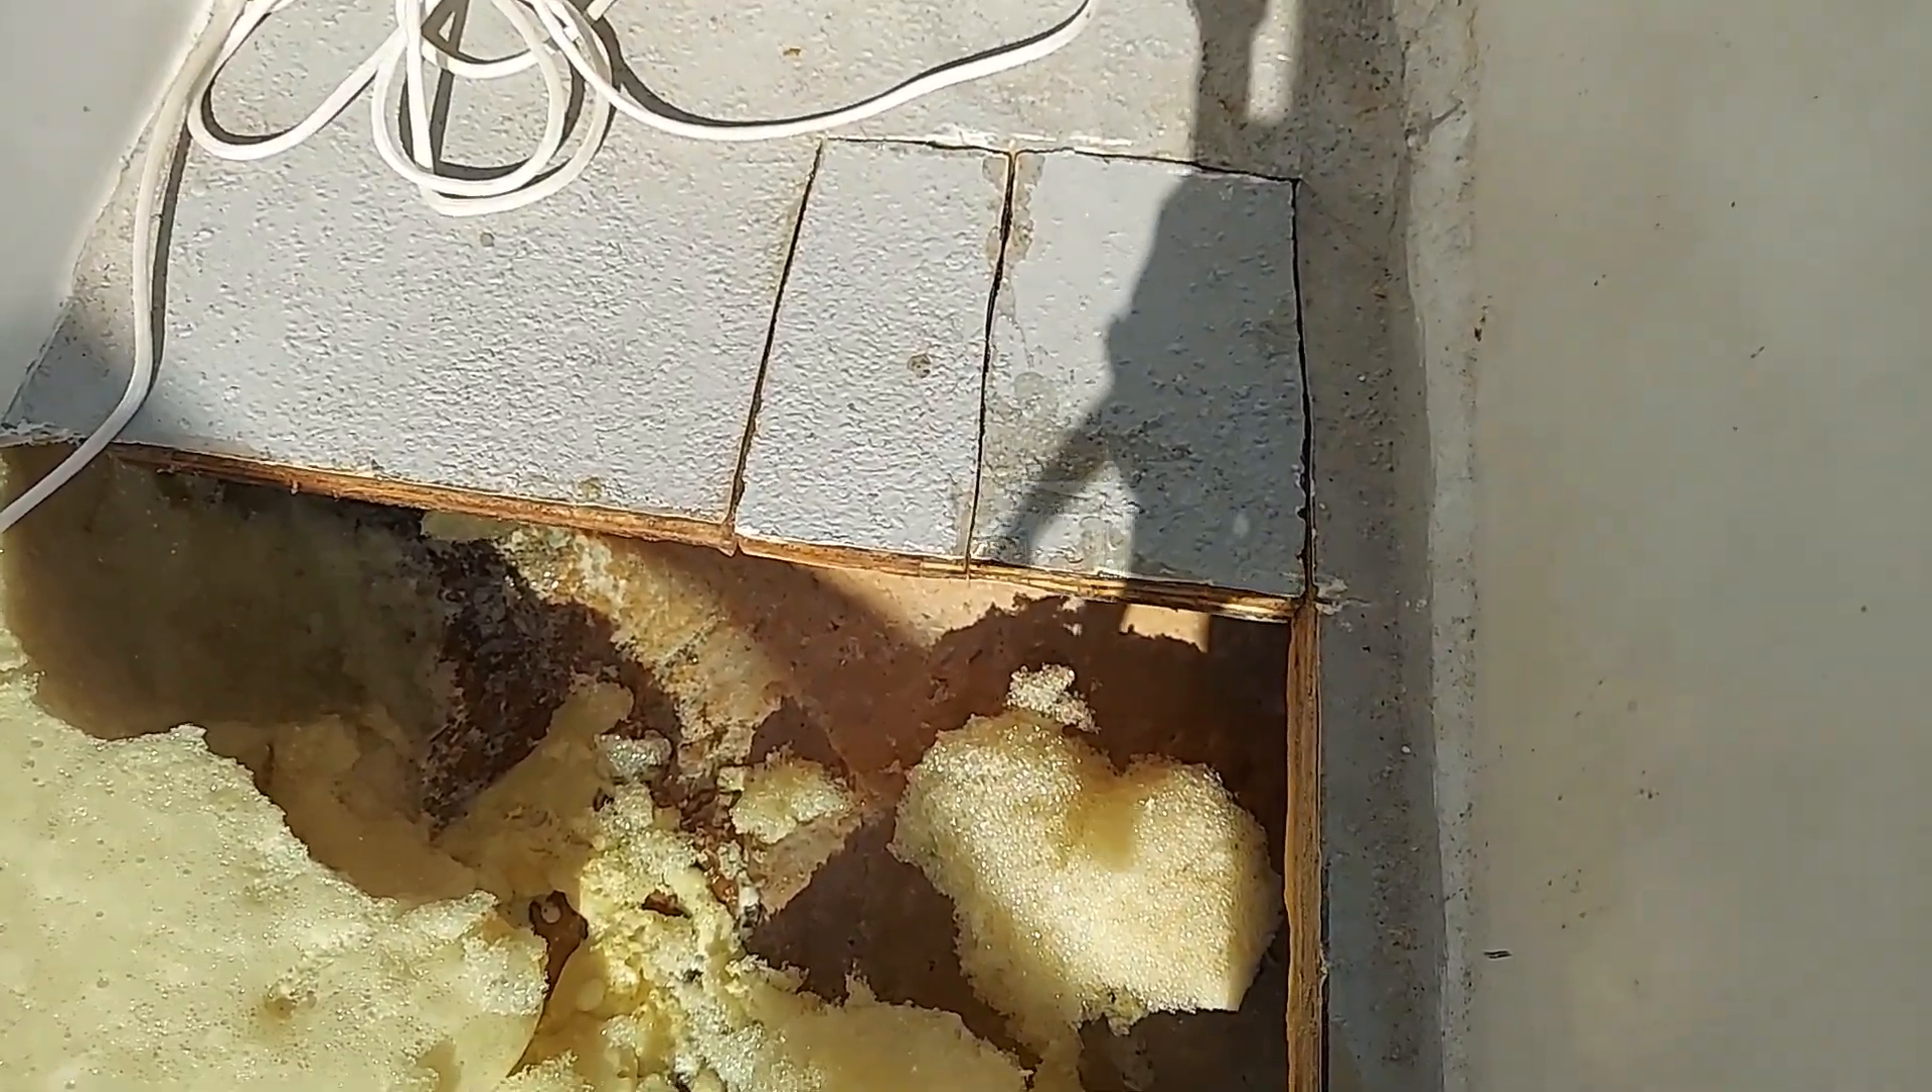I've got foam in the starboard floor. Got part of the floor put back in, ready for the rest of the floor.